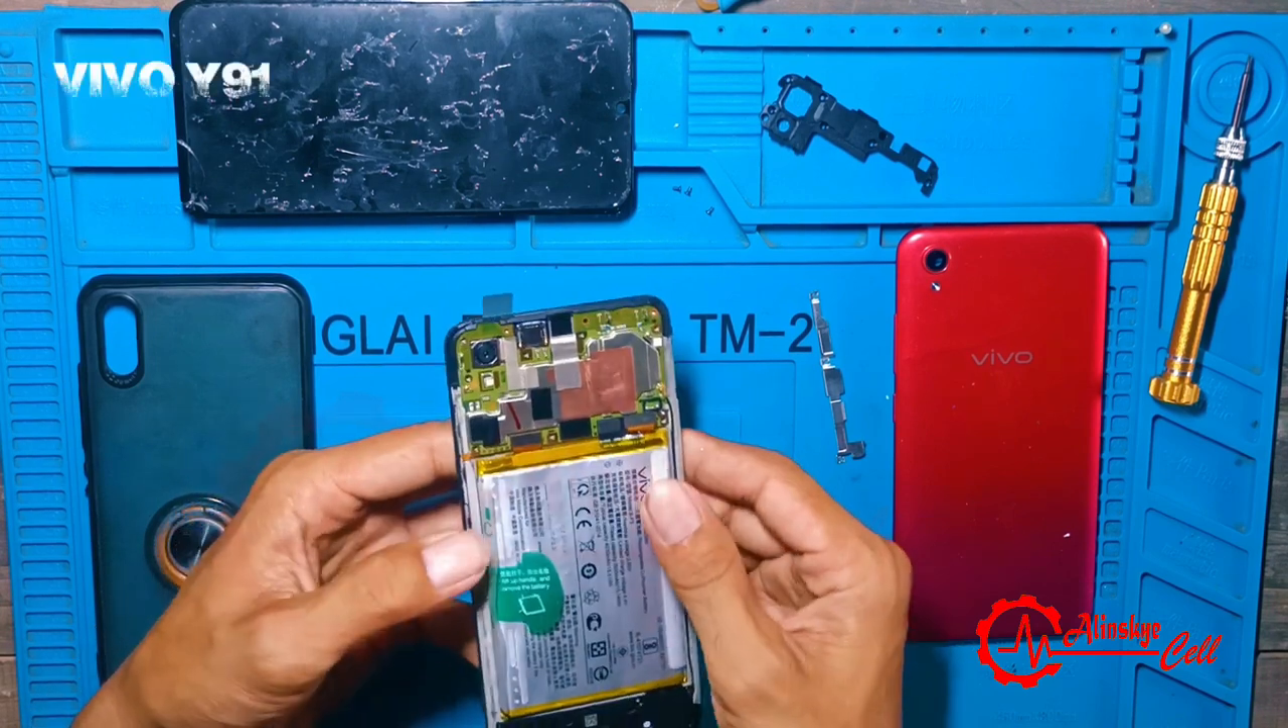Ini dia guys dipasang baterainya ya ya itu dia sudah dipasang.